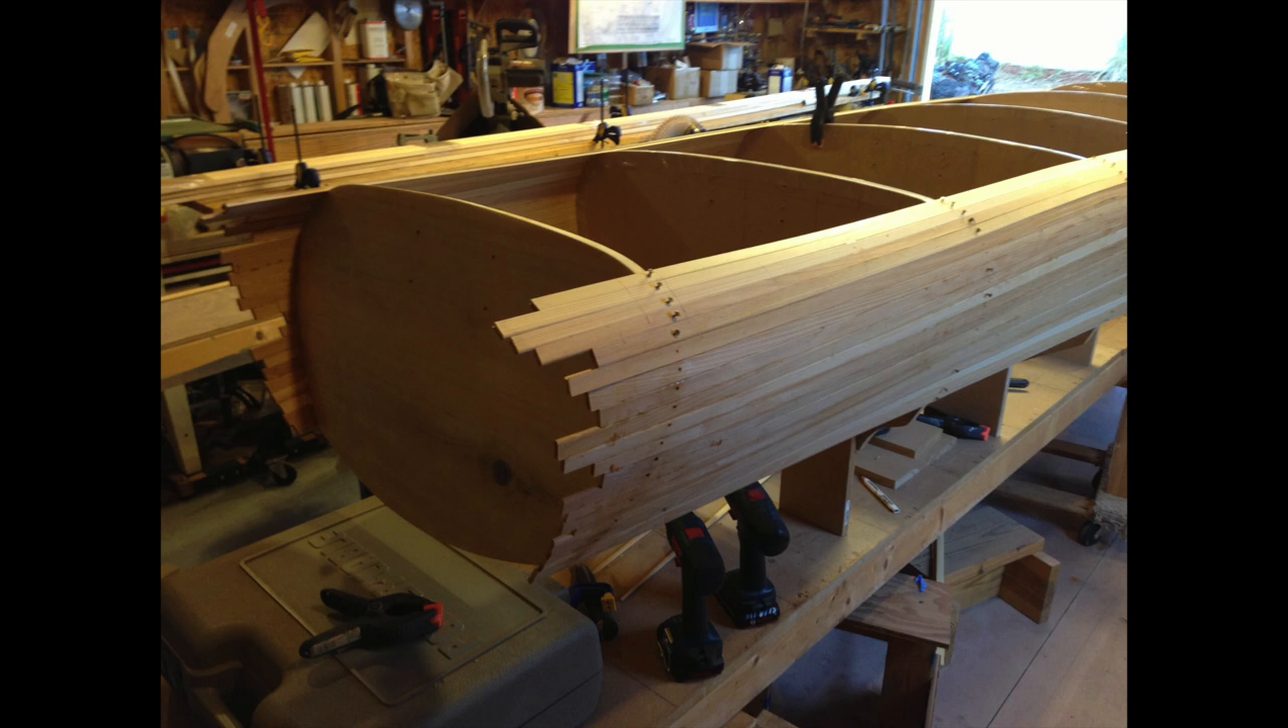And slowly here, plank by plank, it's starting to take shape as we work our way towards the center of the bottom.